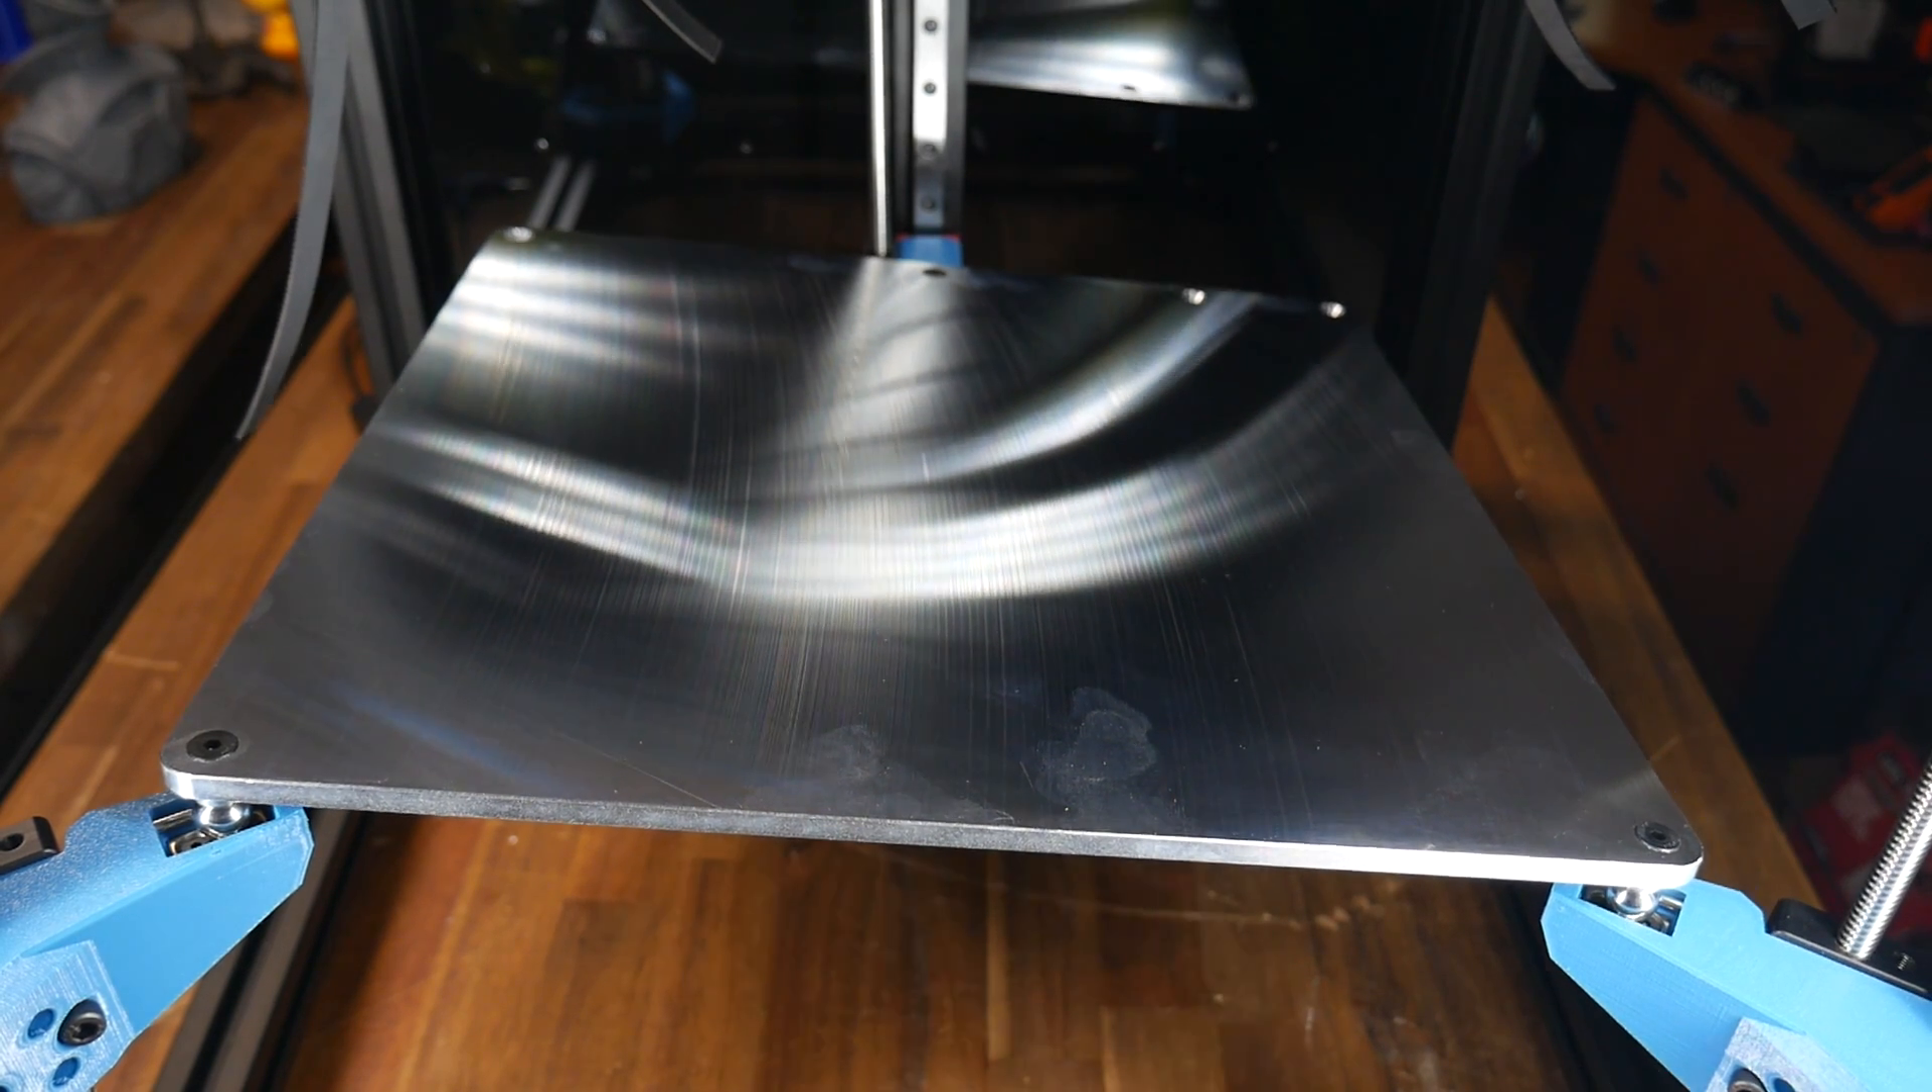This is premature, but I couldn't resist, and I installed the bed in place on the printer.